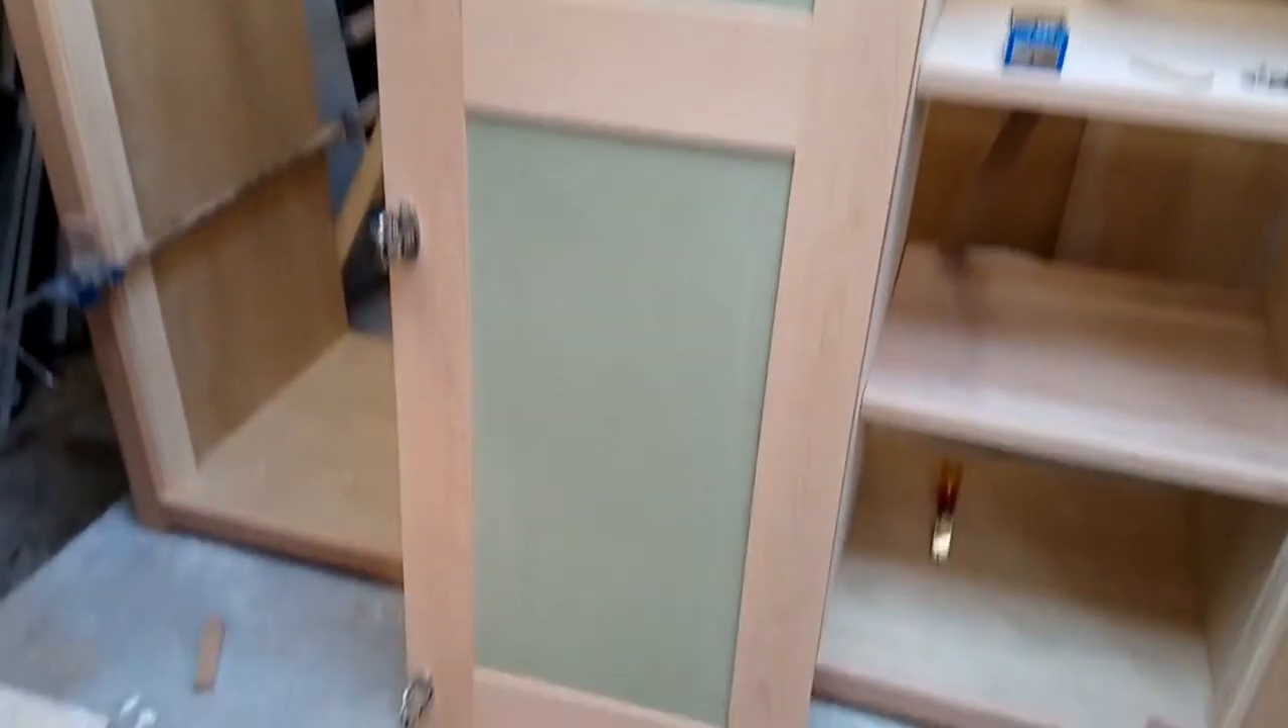I've got my door there, screwed the hinges on.